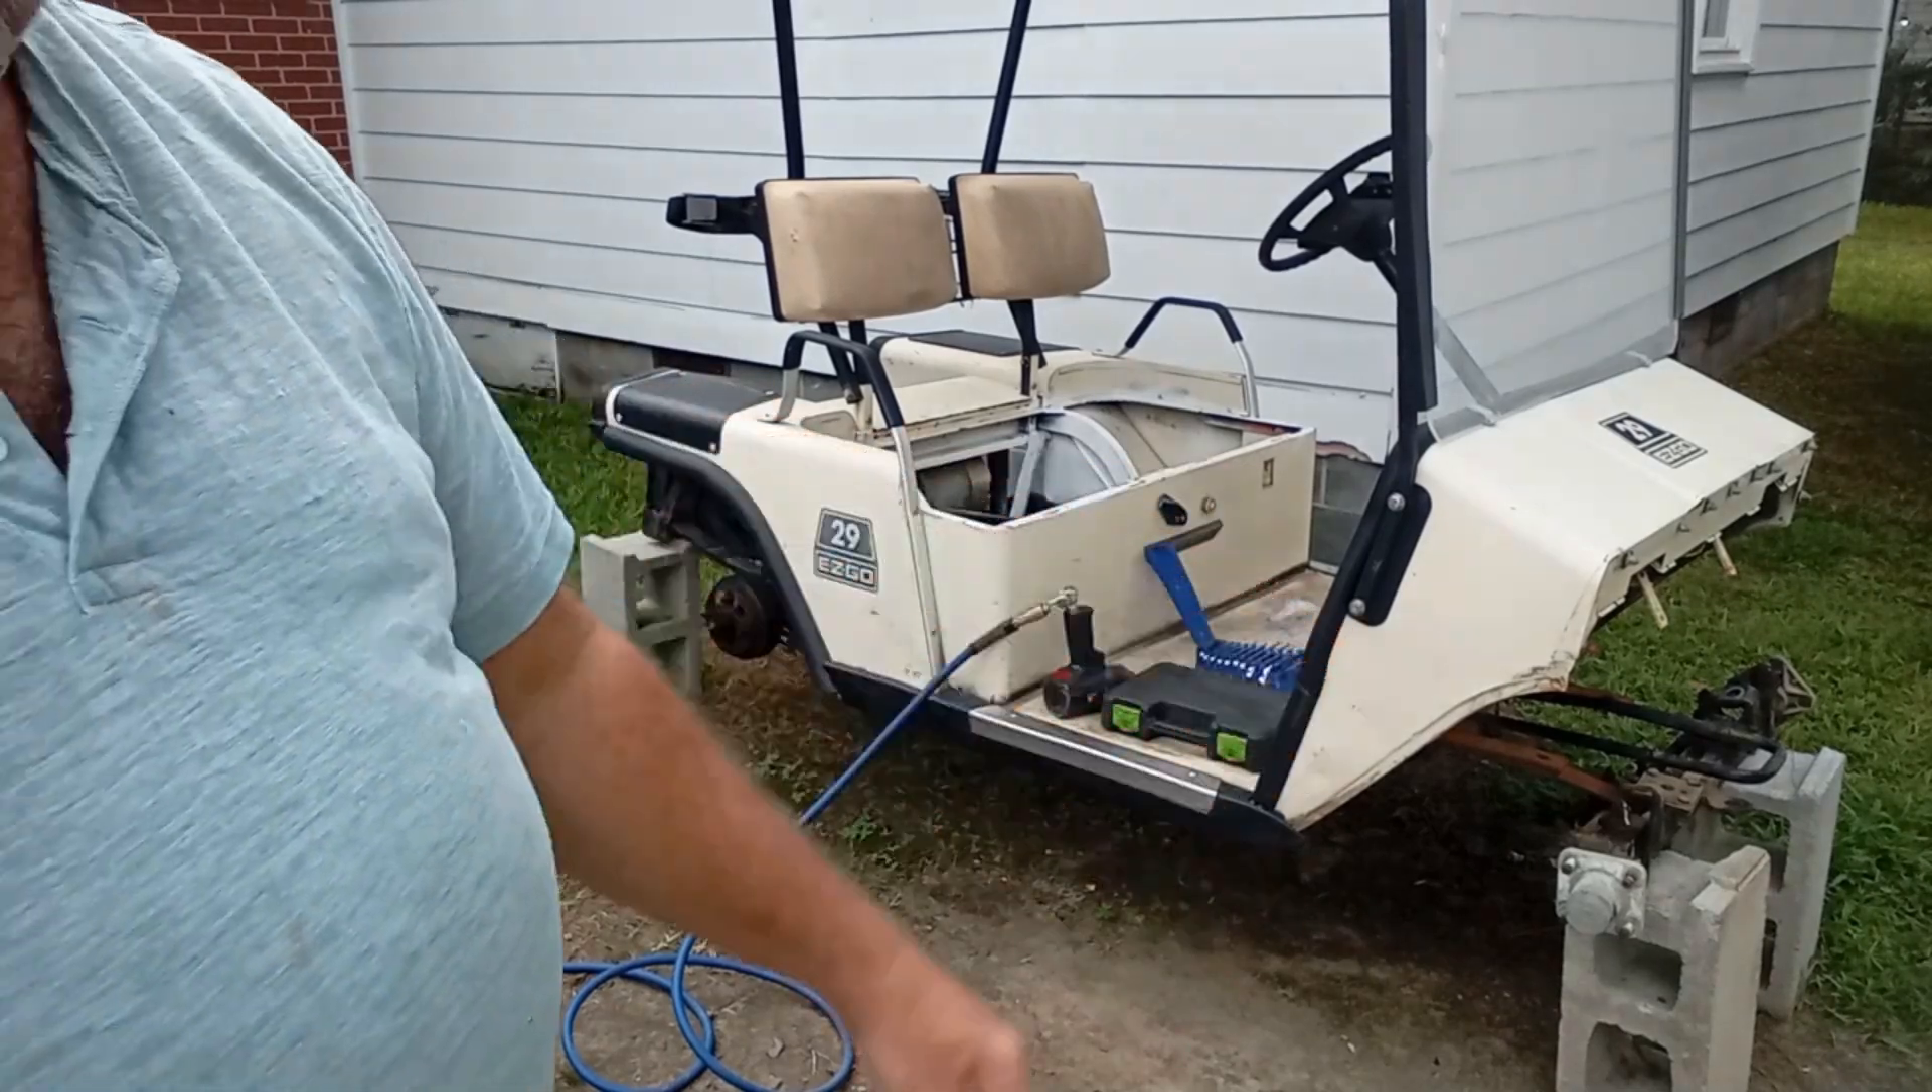As you can tell i already took the wheels off and the front pieces are taken off.